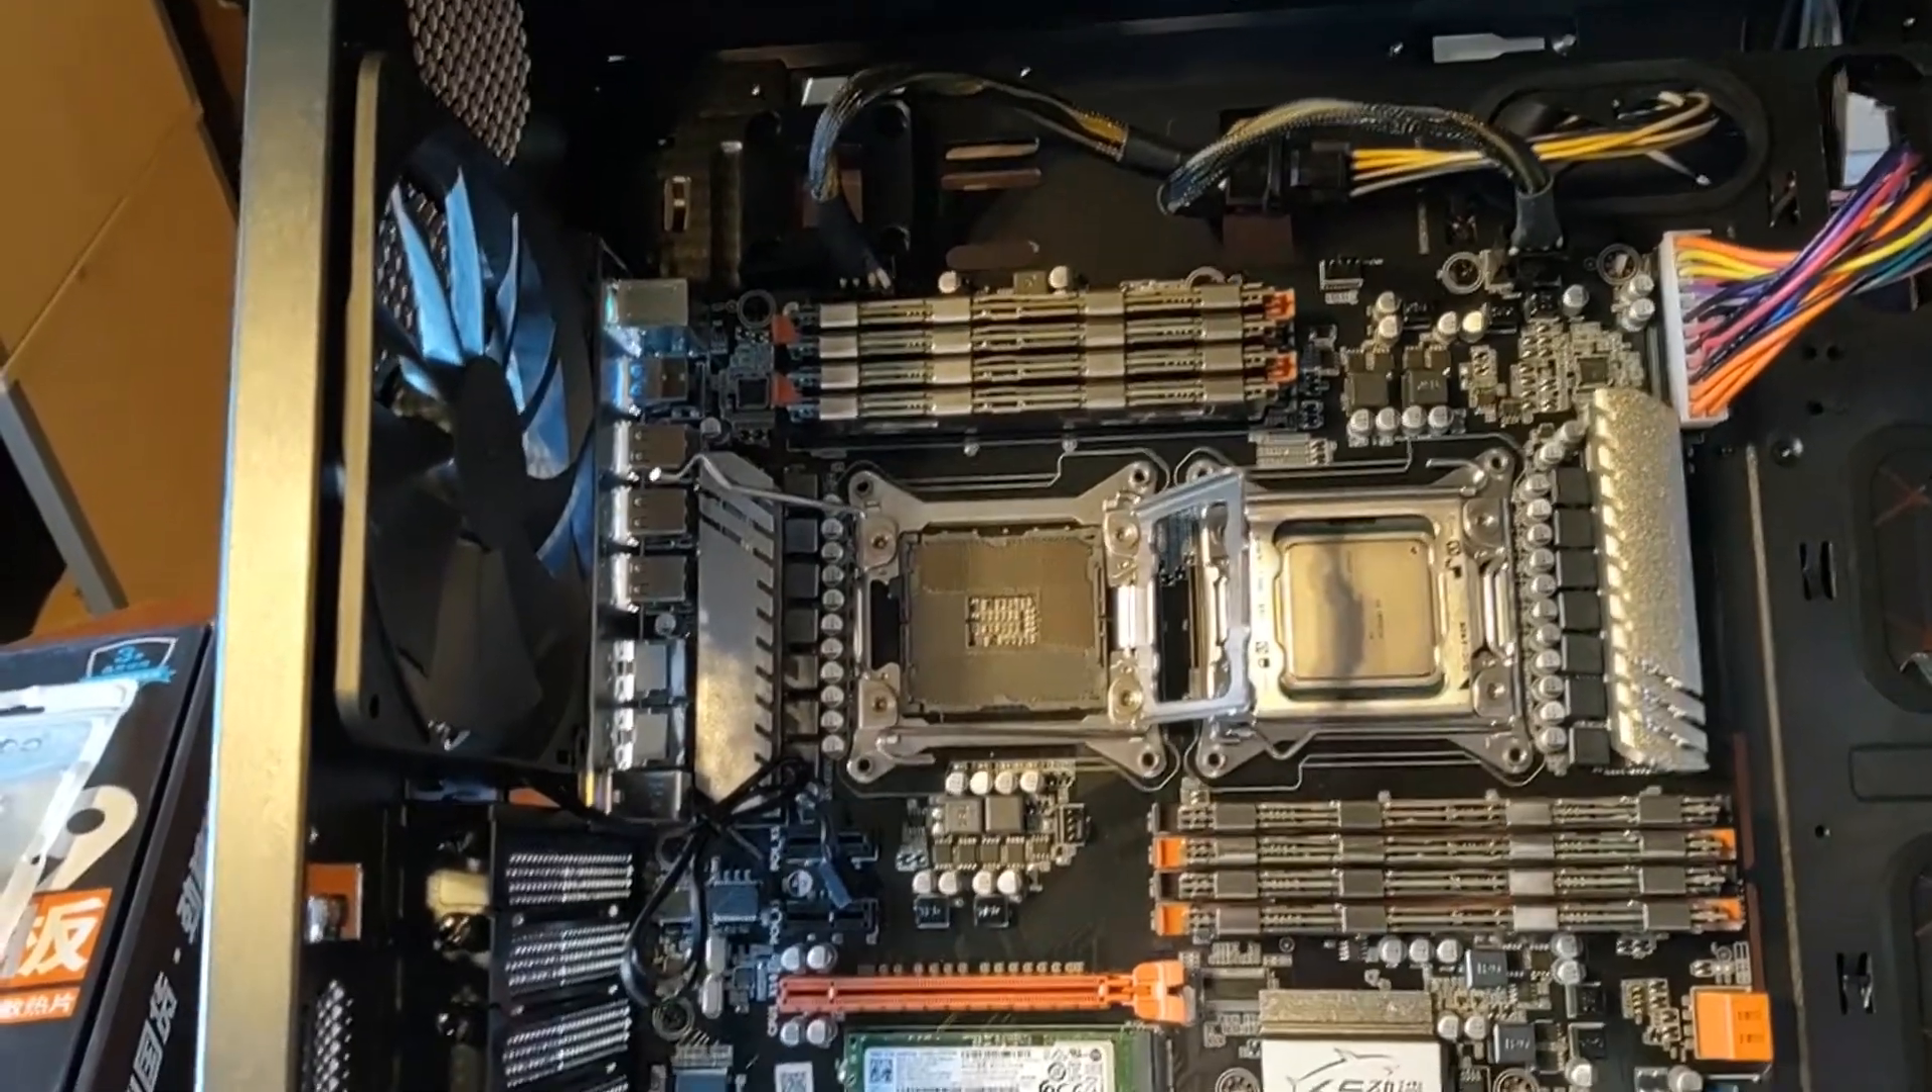You might notice that one of the processors is missing. That's right. I haven't mounted it yet, and that's something I want to talk to you about first.